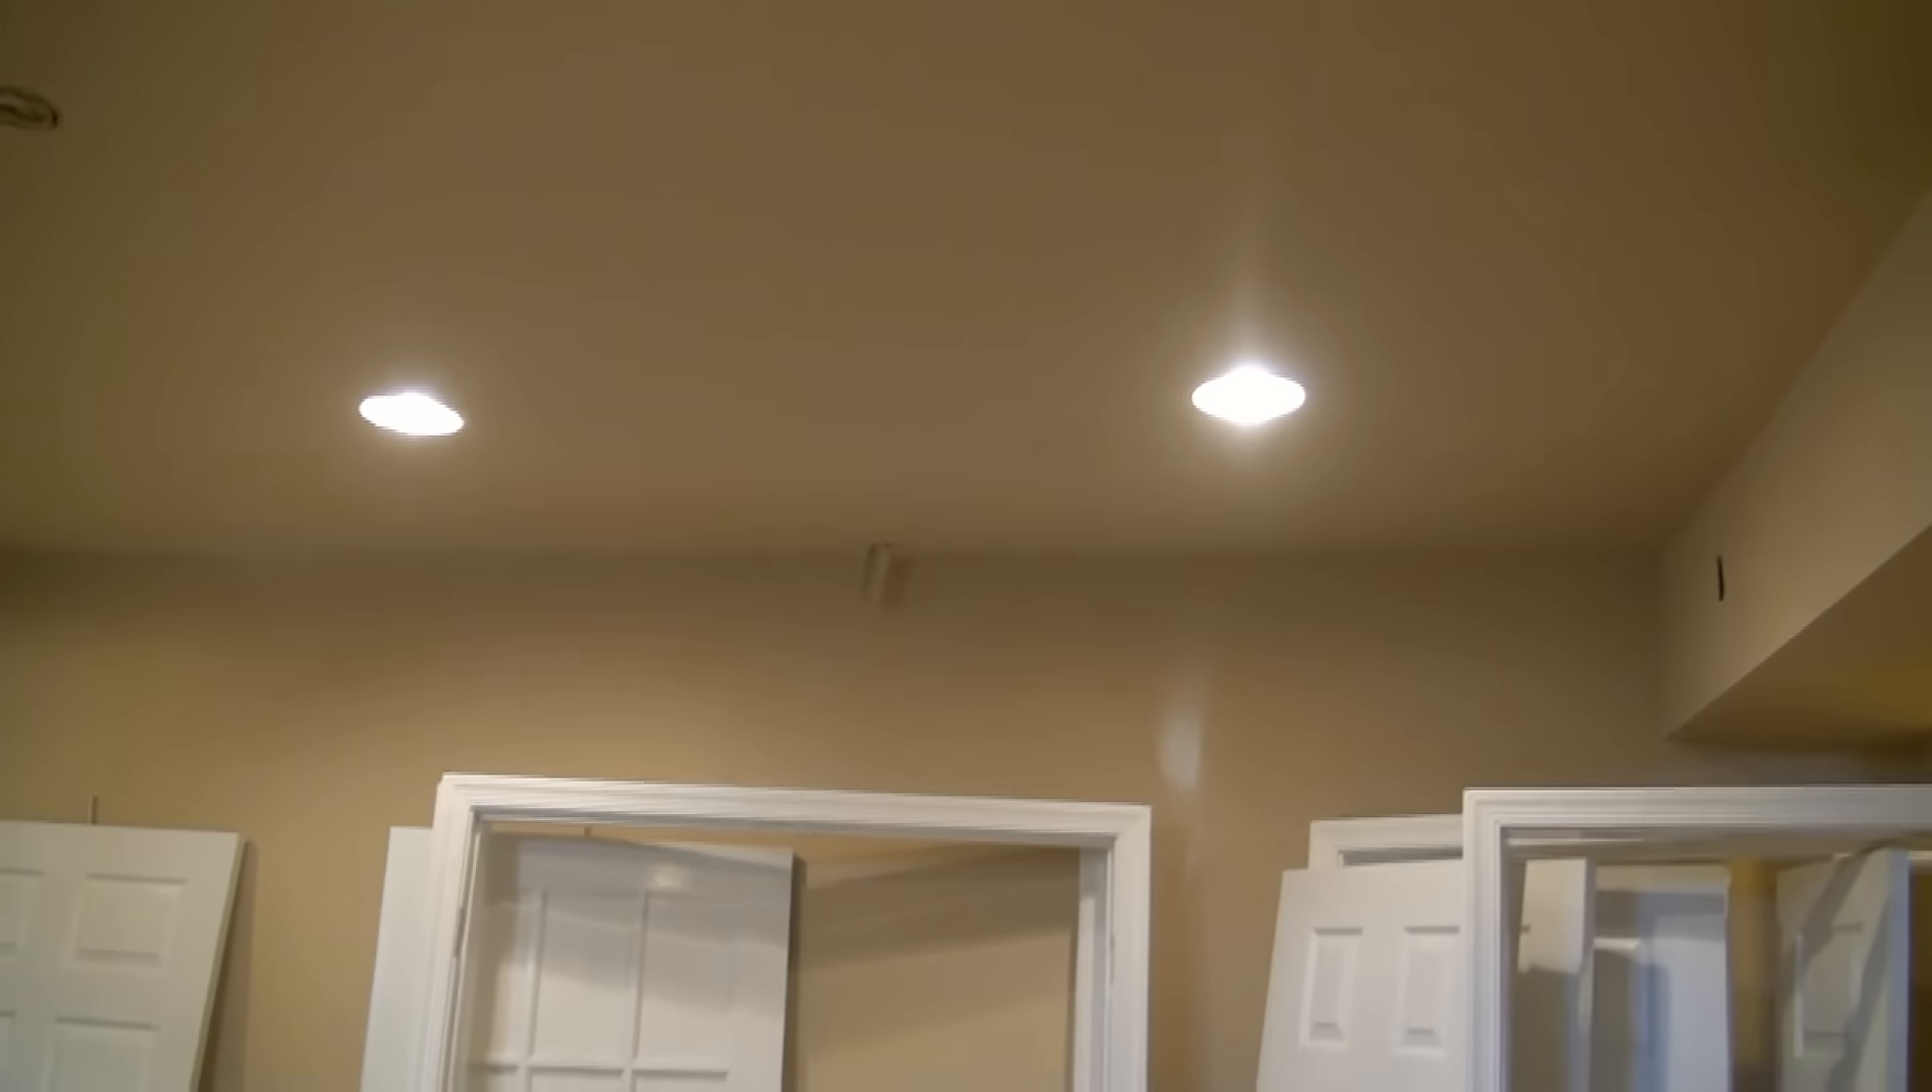Now you can see all the recessed lights that are up there, and they've got the bulbs in them, and they're all up inside the drywall now.